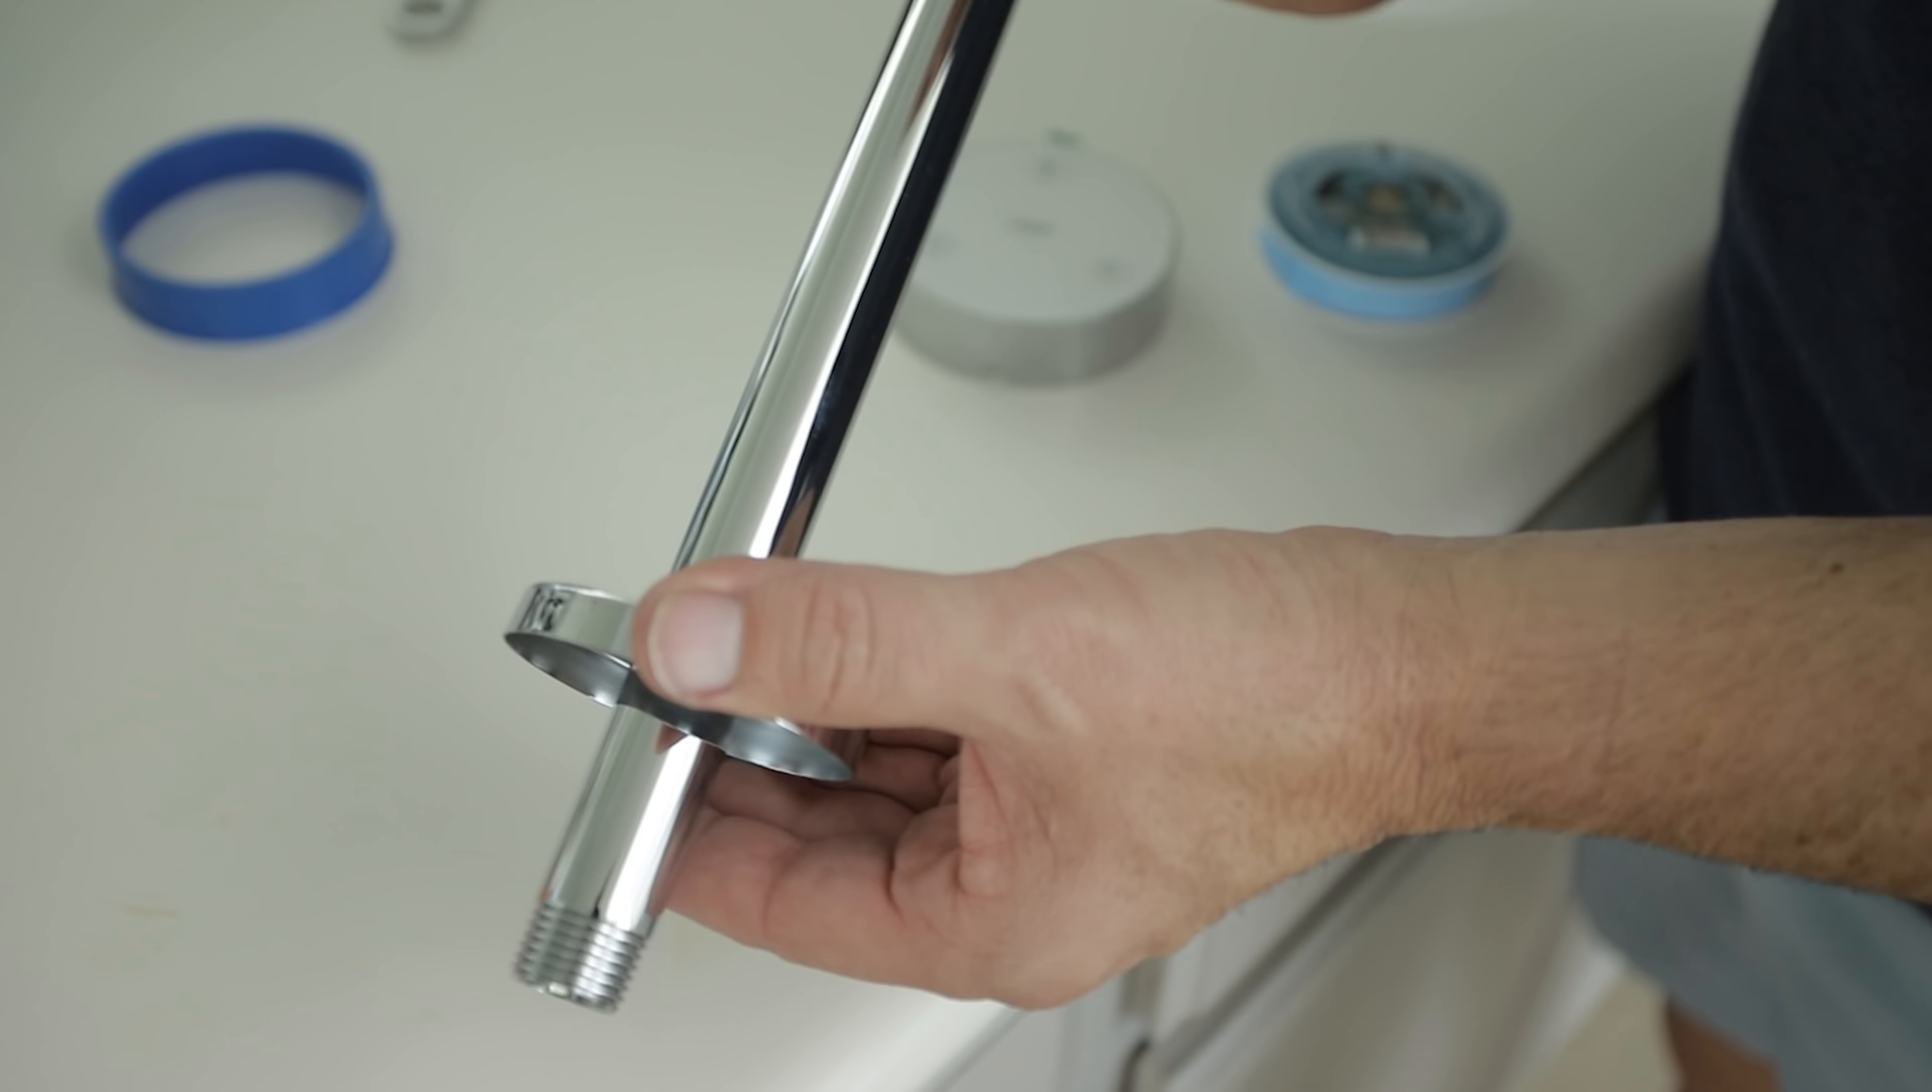Okay. I've got the new shower arm and I did install the trim cover plate for this one.